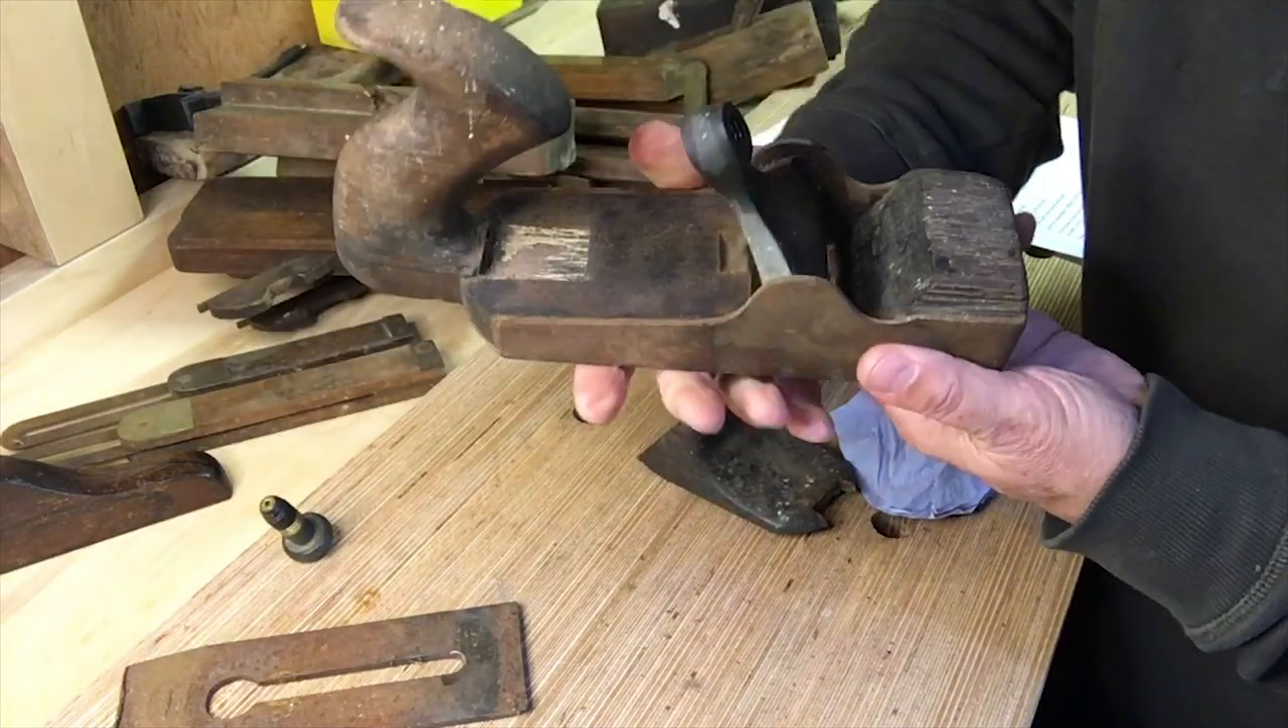Now I haven't taken the handle off yet I'll give that a go now.